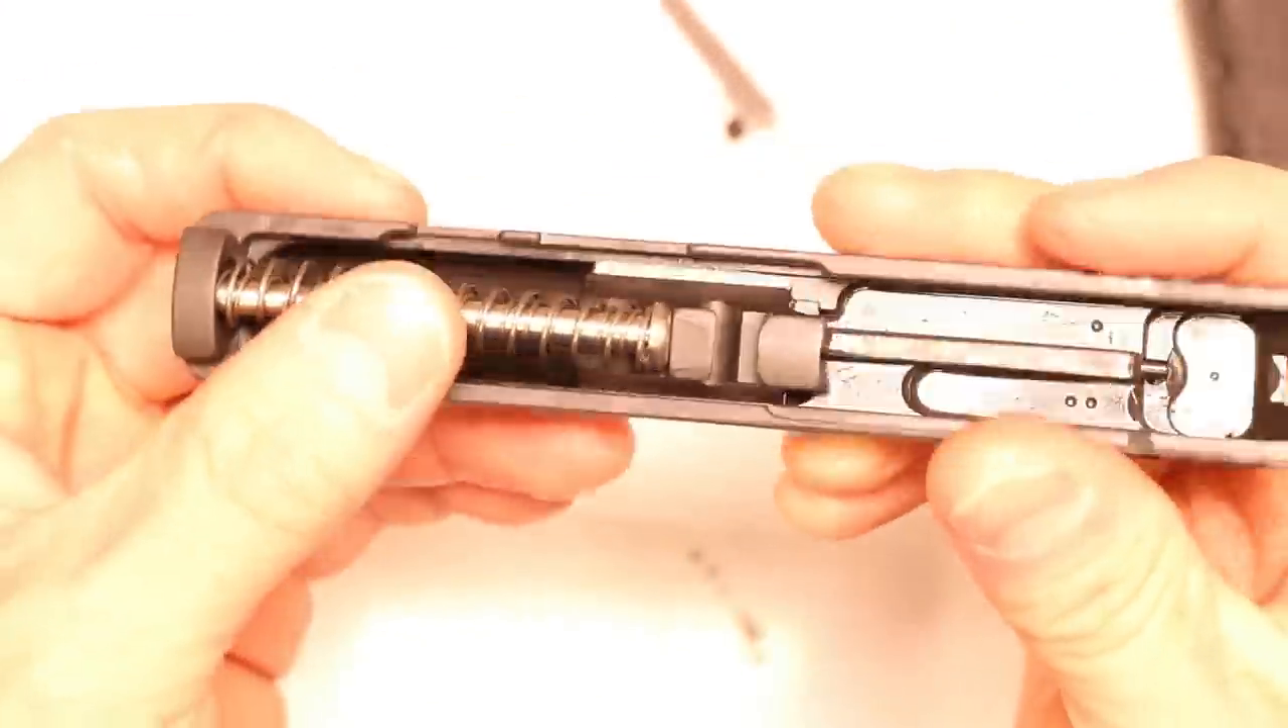So our slide assembly is back together.